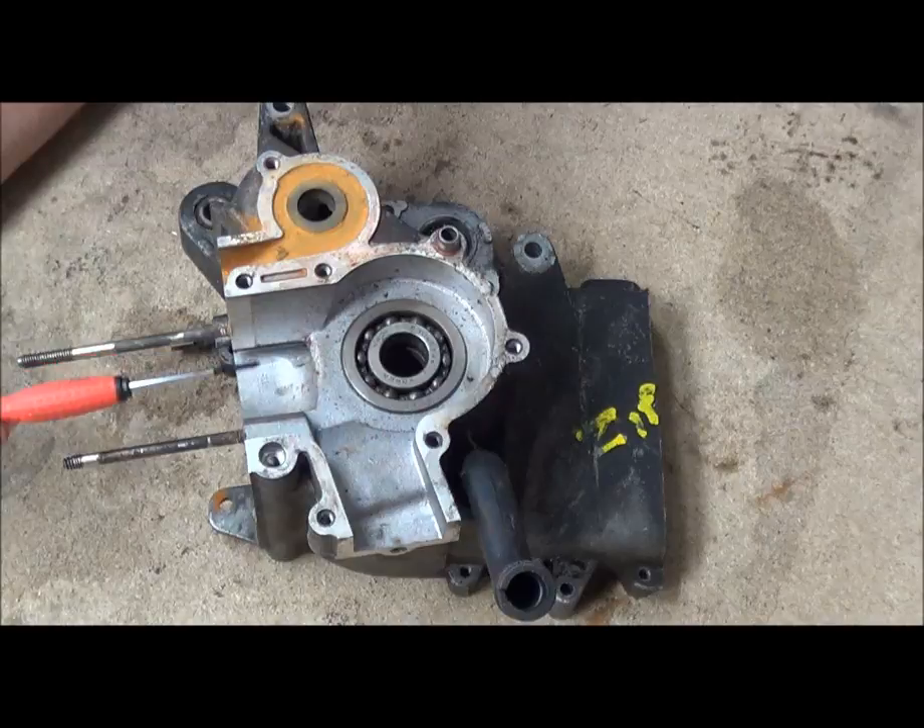We've still got the main bearings in this so we'll have to pop them out and the oil seal on the backside.